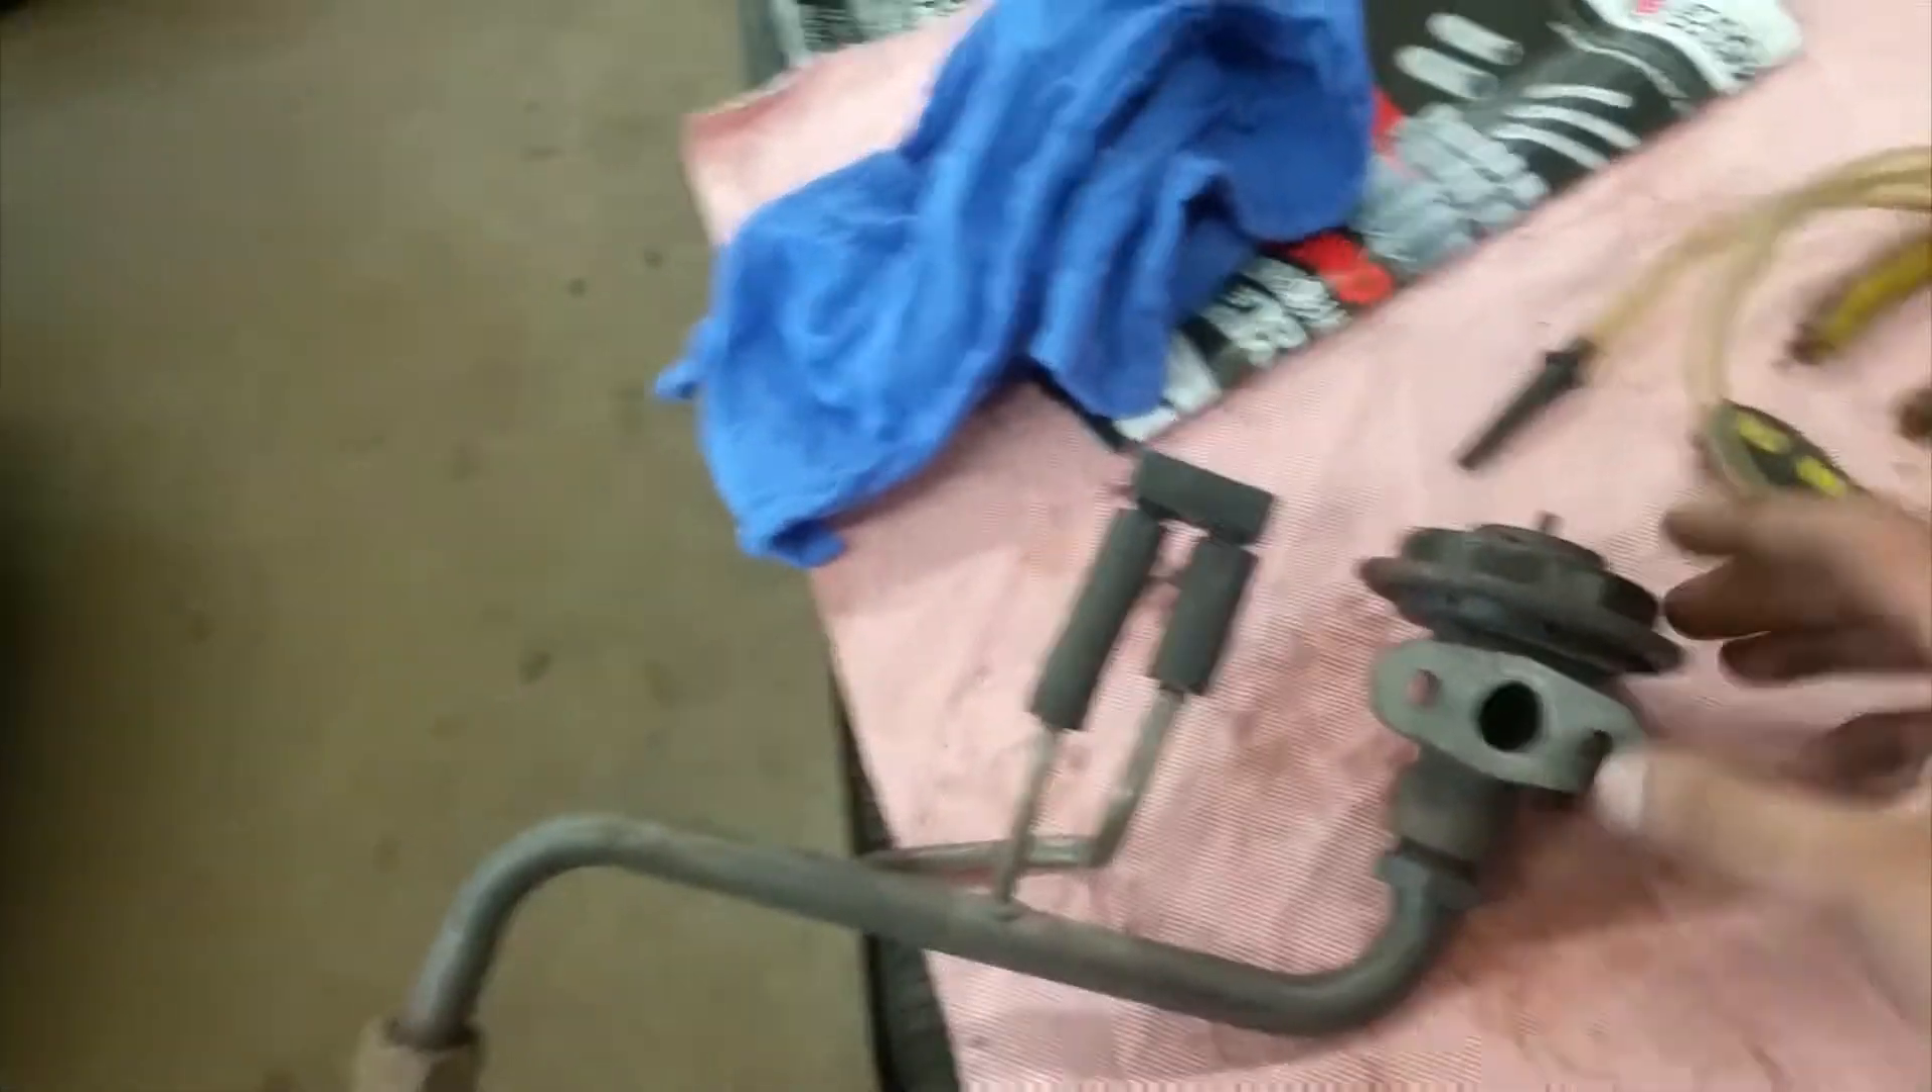All right guys so I got the EGR valve out.